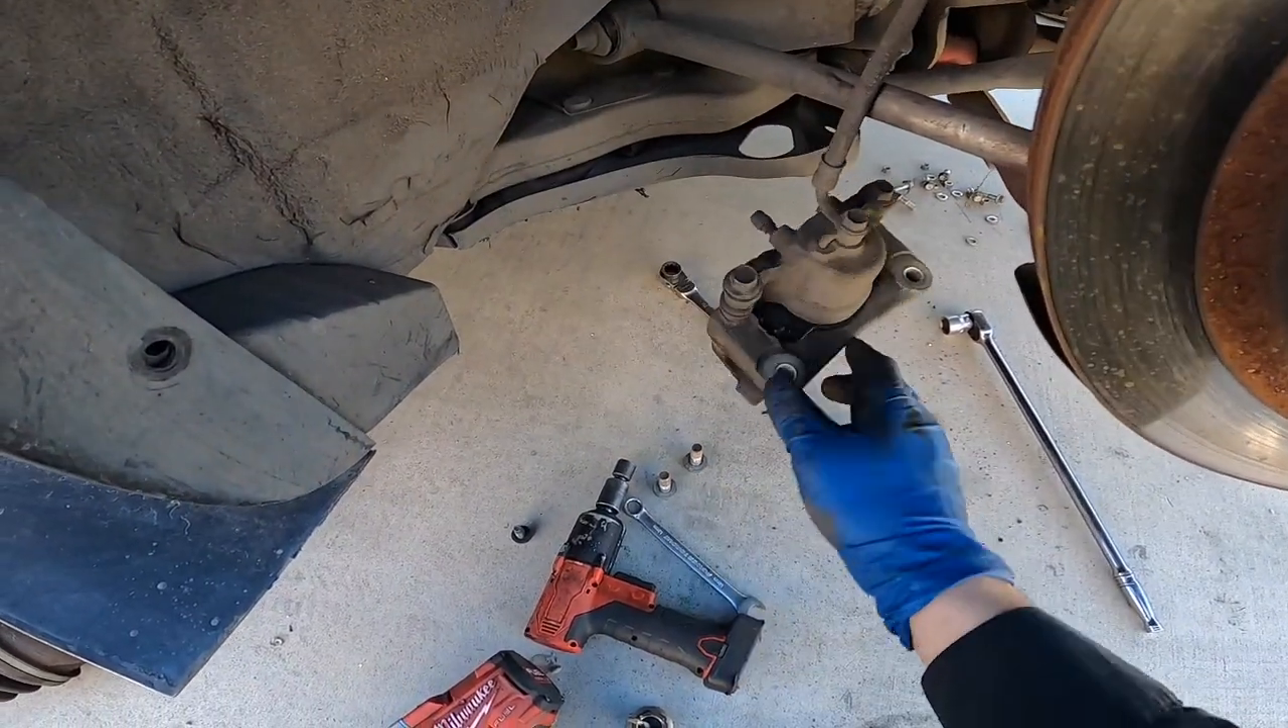All right so i took off the rear caliper.